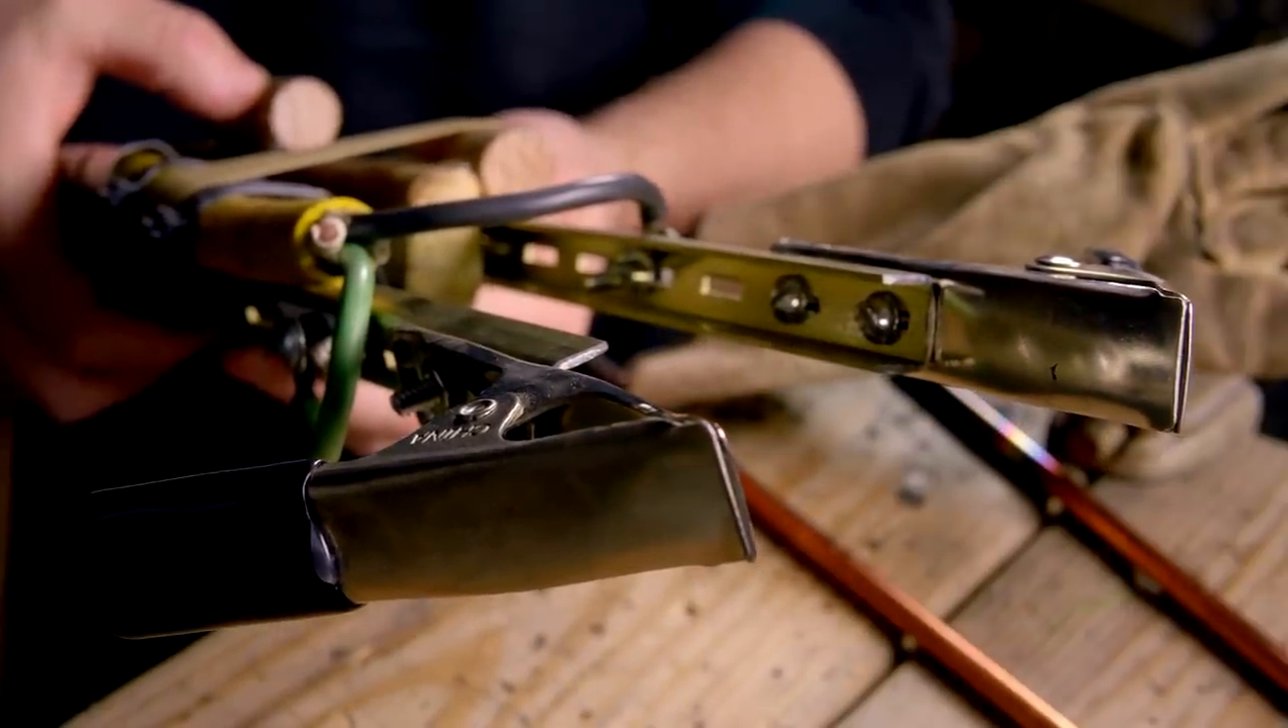To each section of the wood handle, I've attached a metal rail to extend the end of the torch further away from your hands.